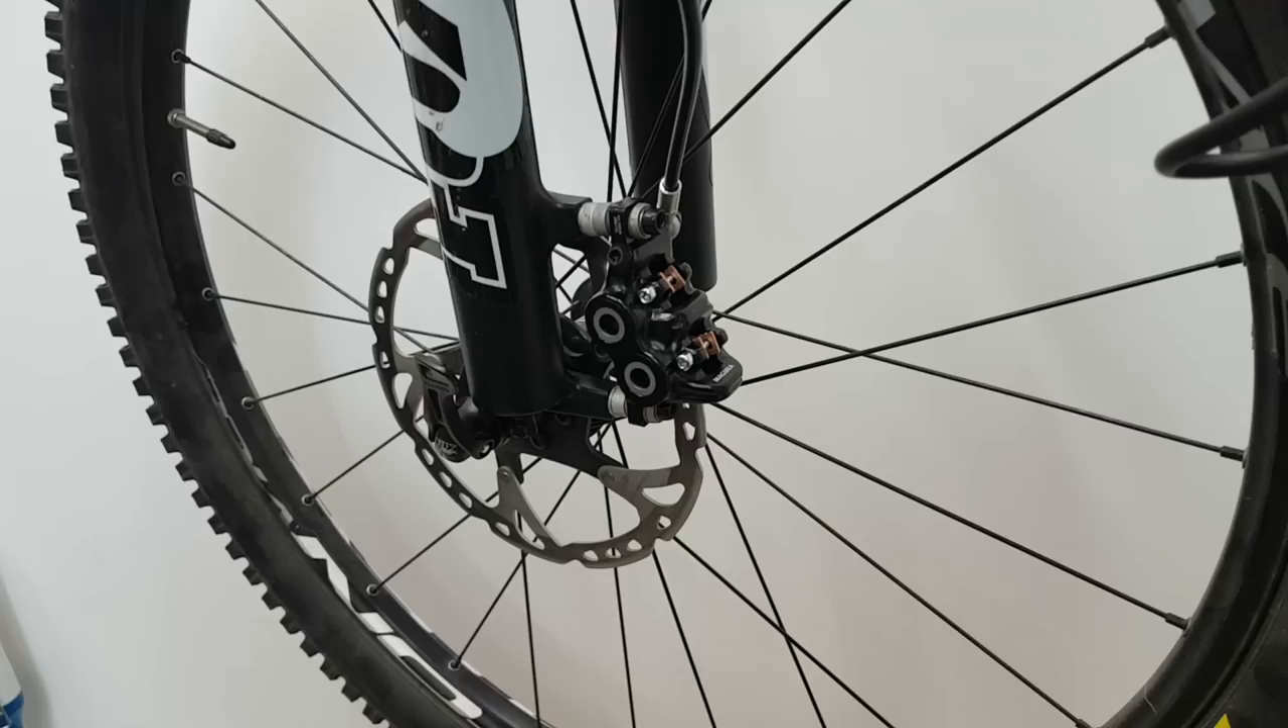Tak więc zaciski są już na miejscu.